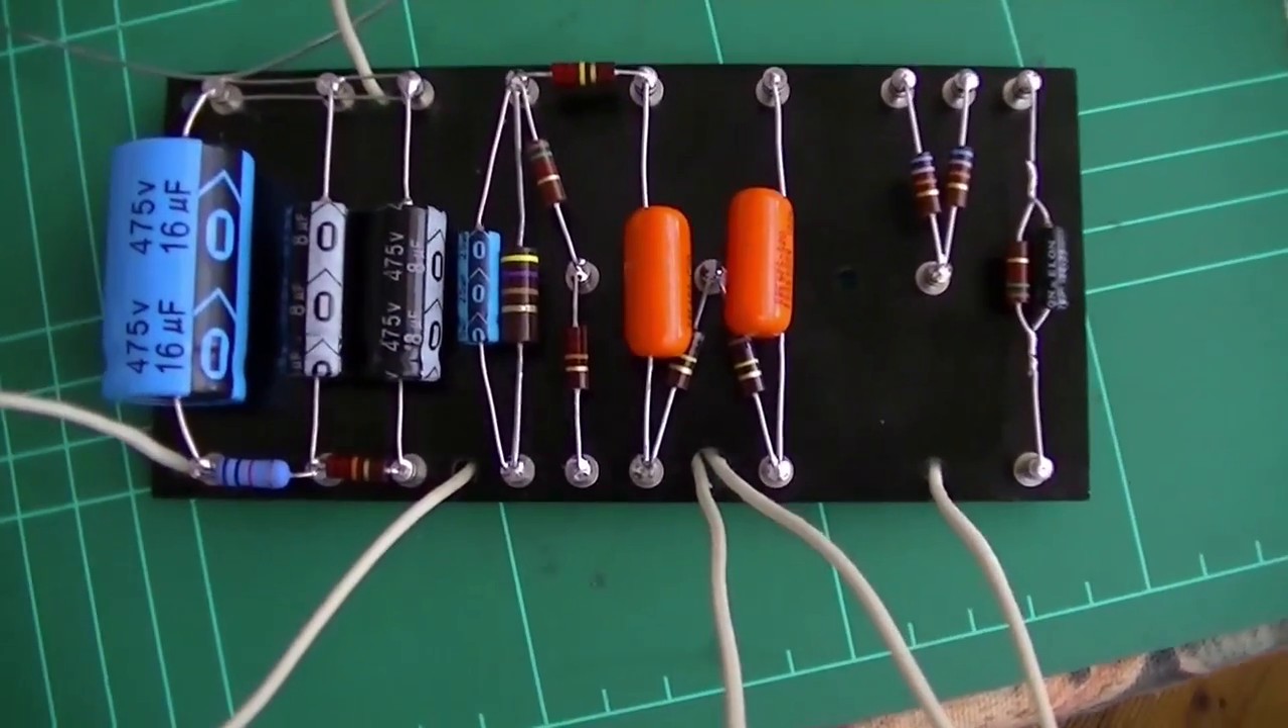Turret board is all soldered up. Wired up.